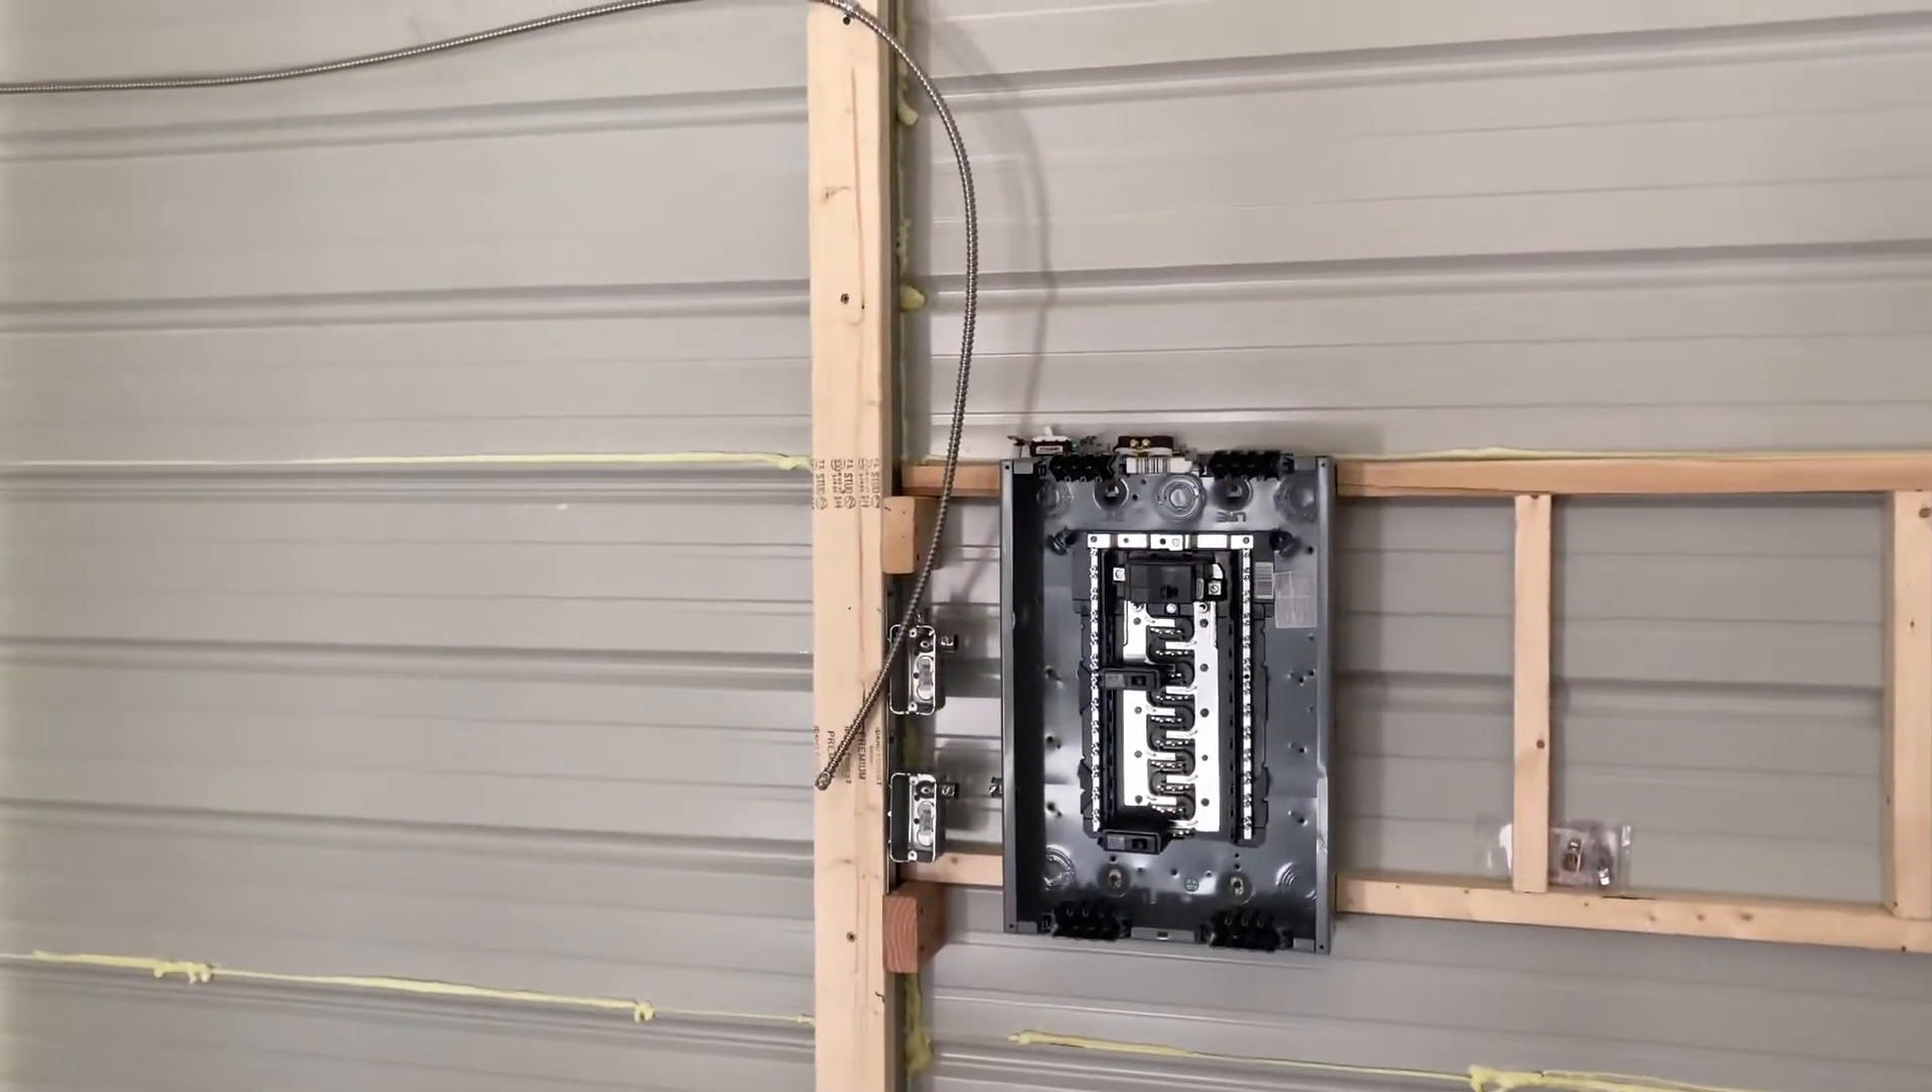Got the electrical box in. Don't have anything hooked up to it yet.